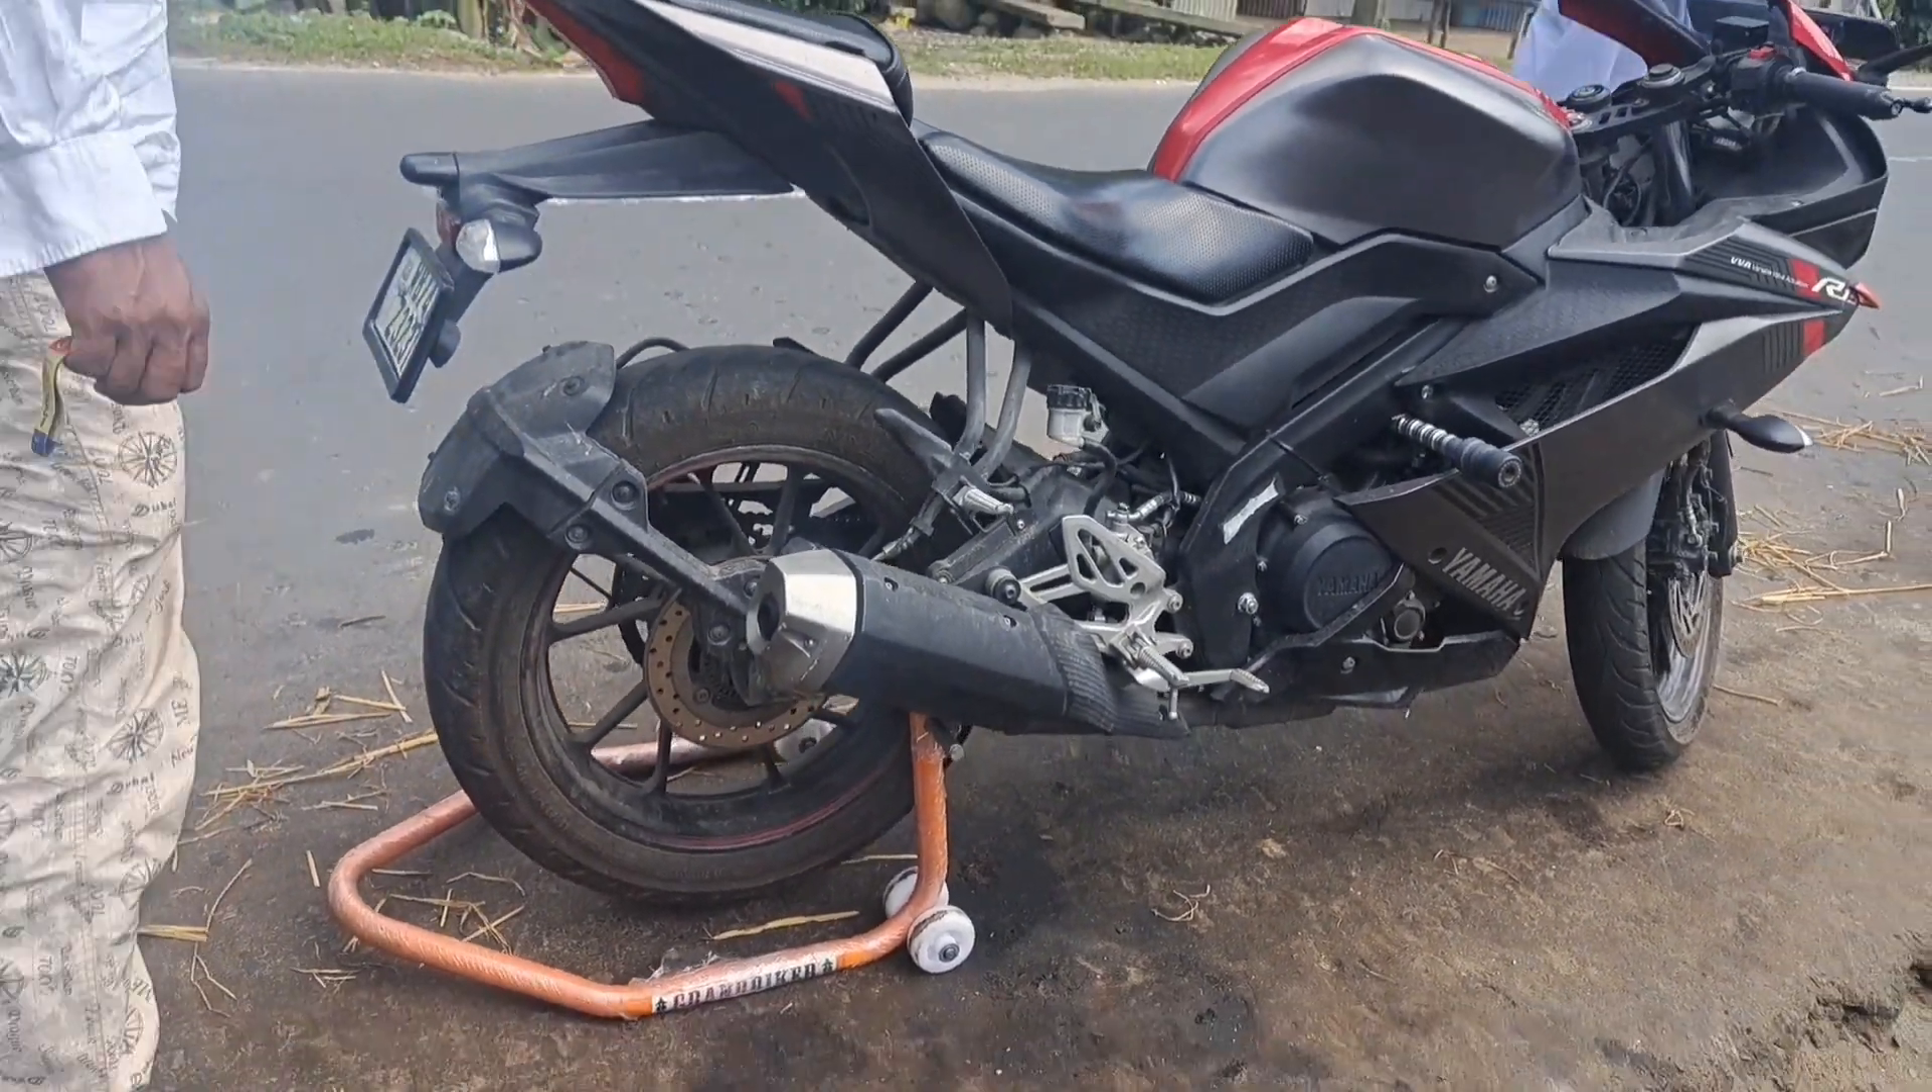फाइनली गईस देखिए हमारा जो स्टैंड है यह फाइनली लग चुके है।